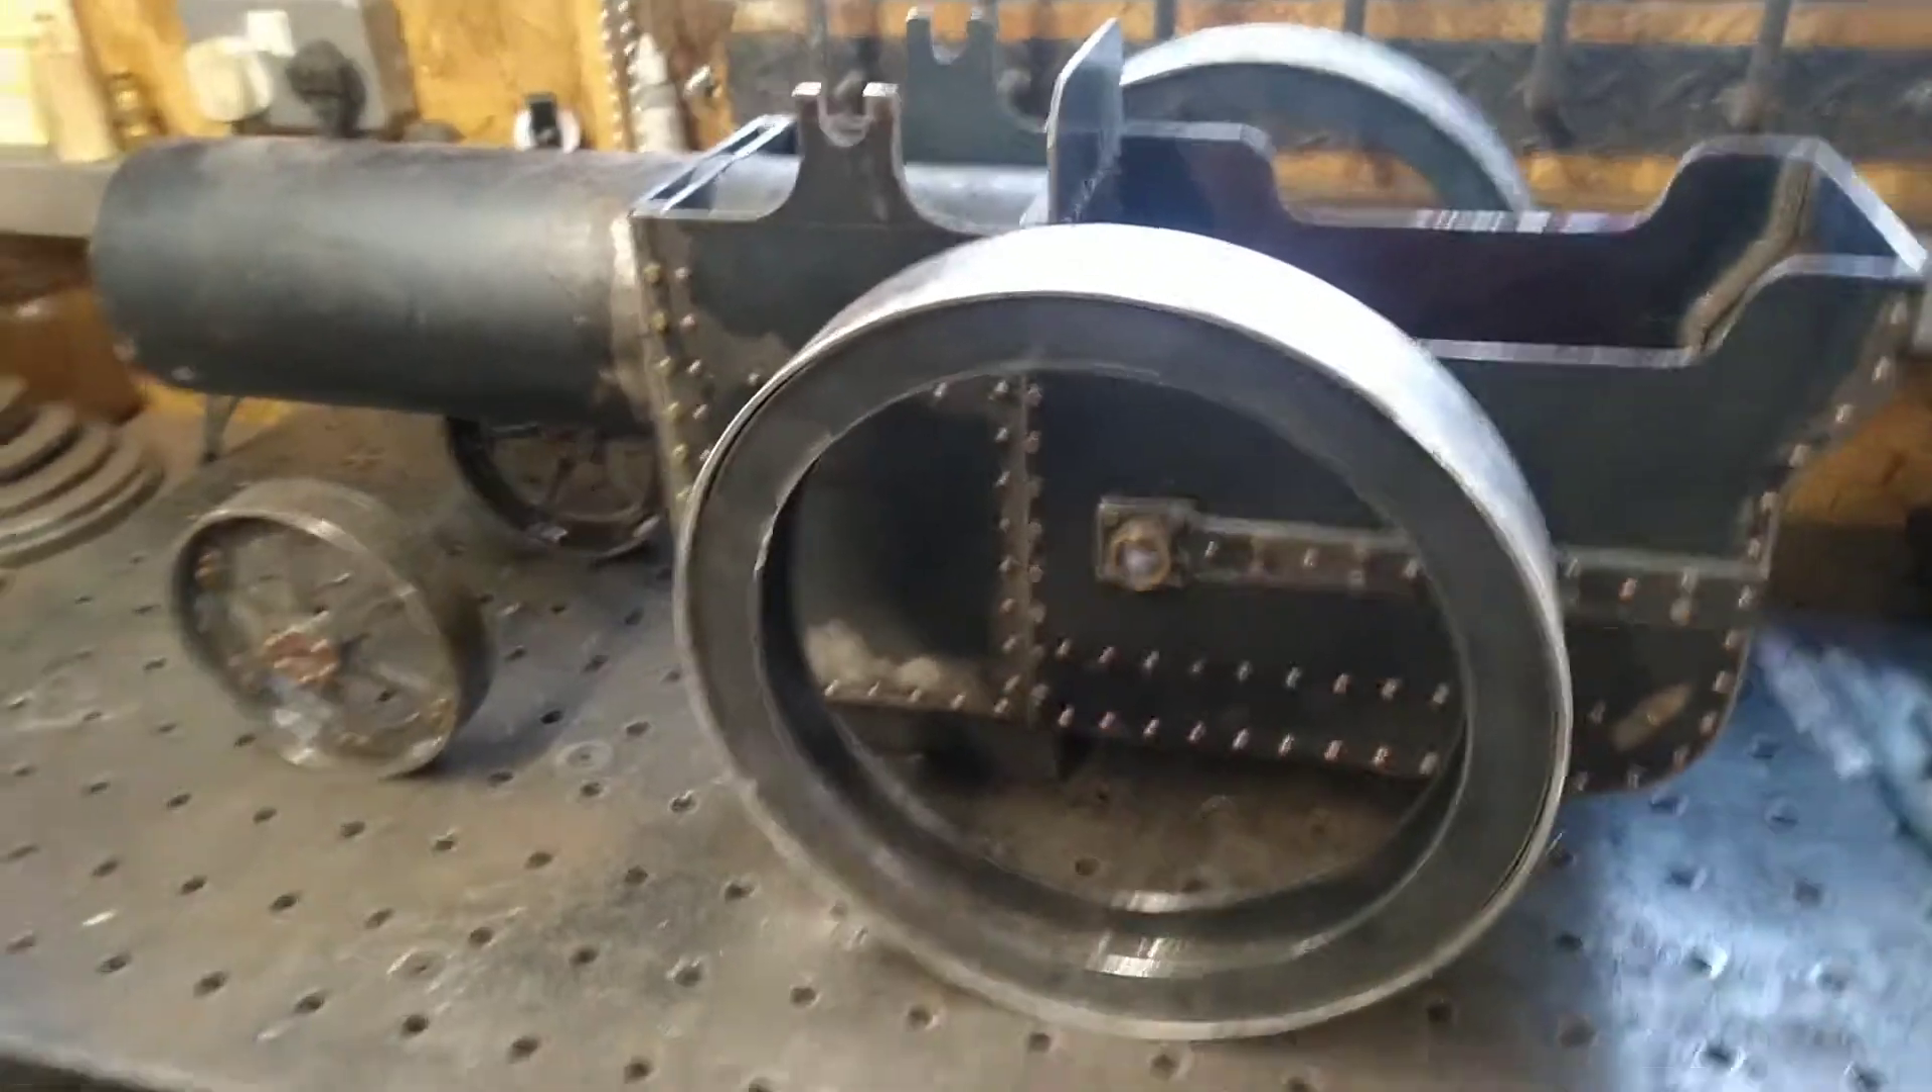Alright here's the traction engine now with the er... made a start on the rear wheels. You can see obviously it's got the two rims ready for the spokes.